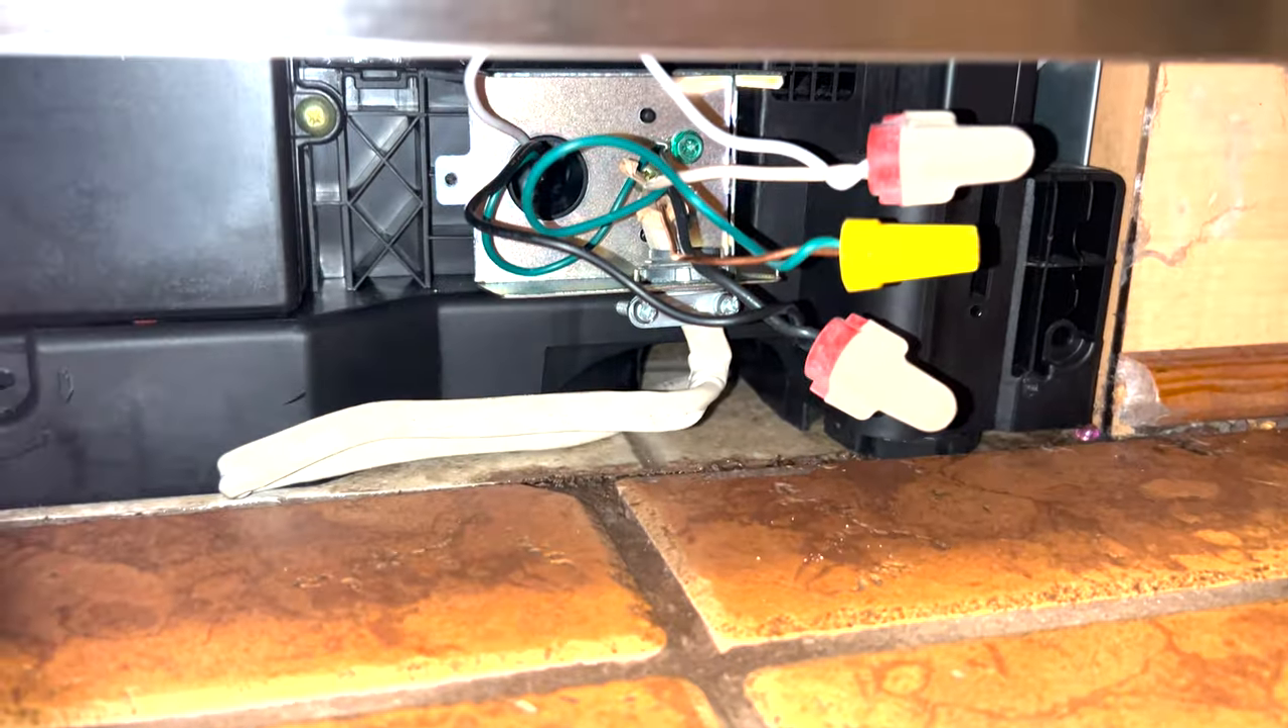All right, those connections are all made up. You can see these are good quality wire nuts.